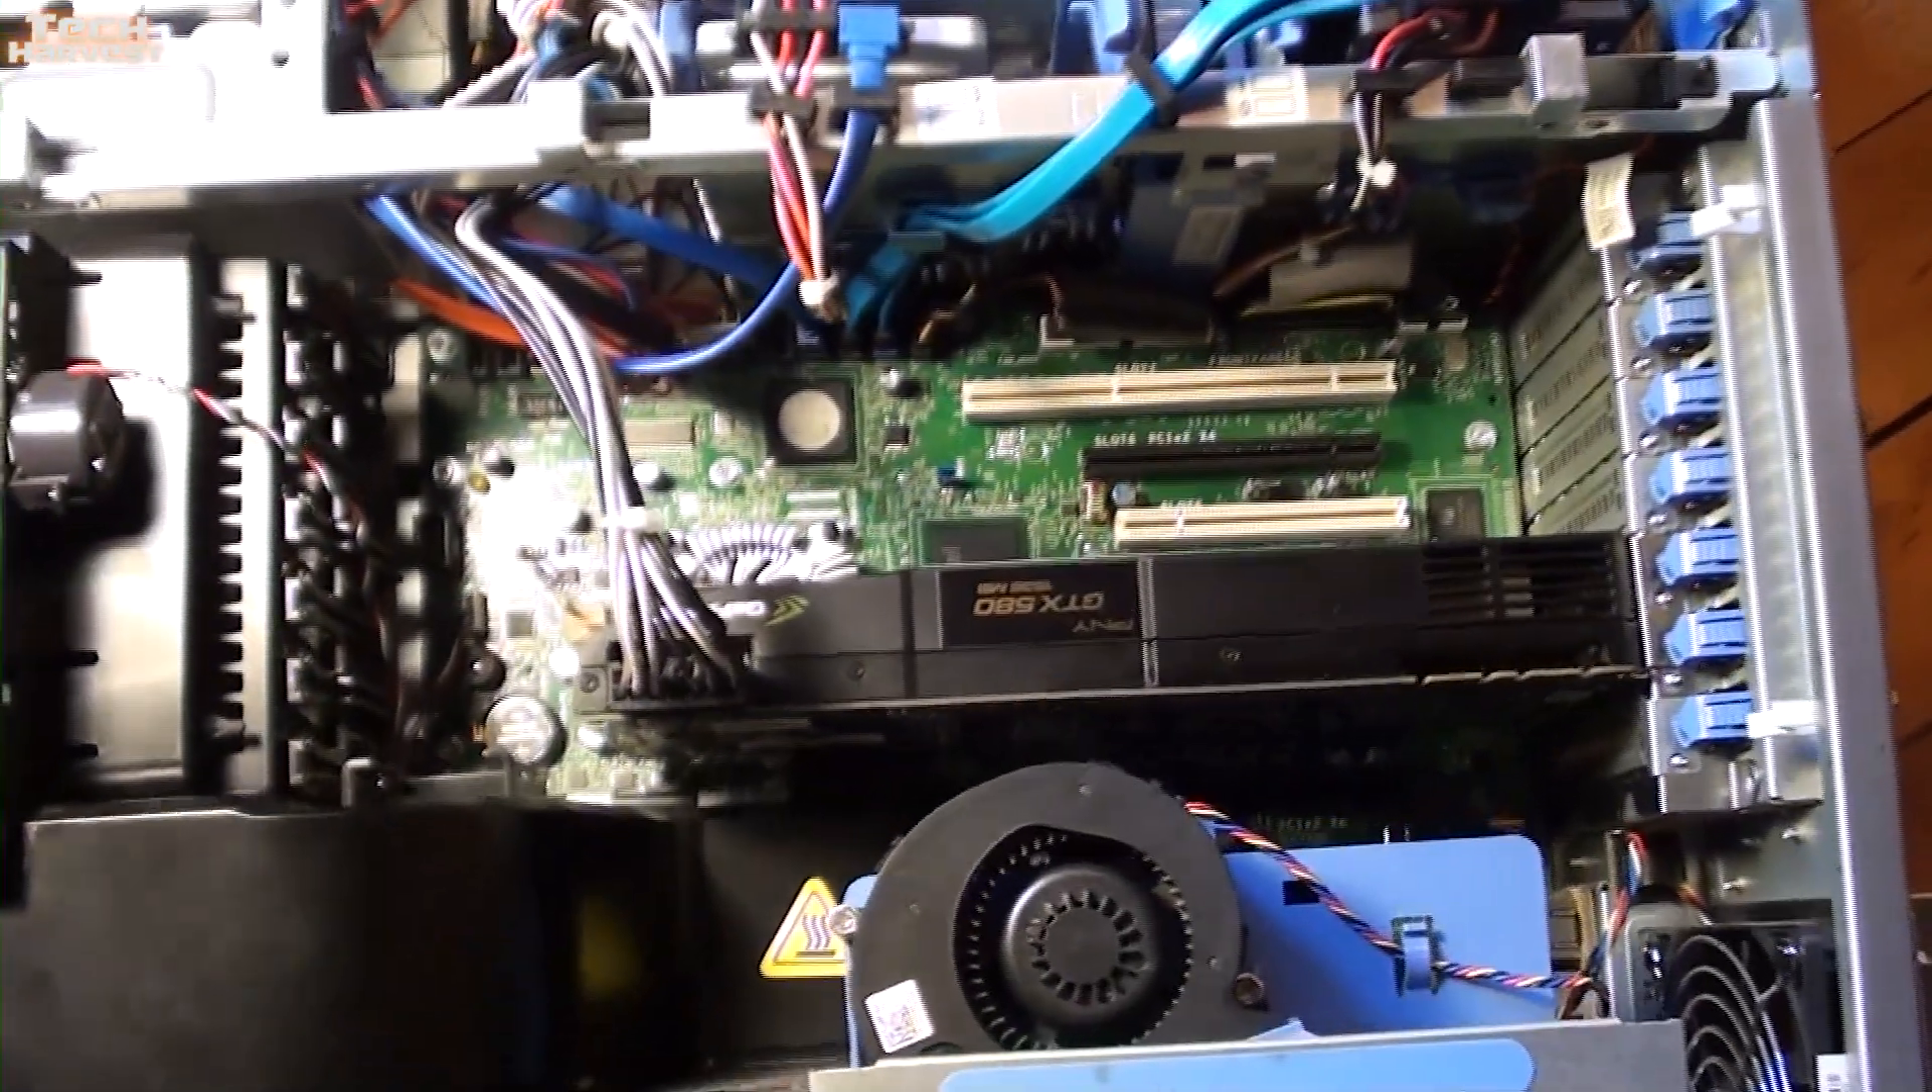The graphics card is in place here.